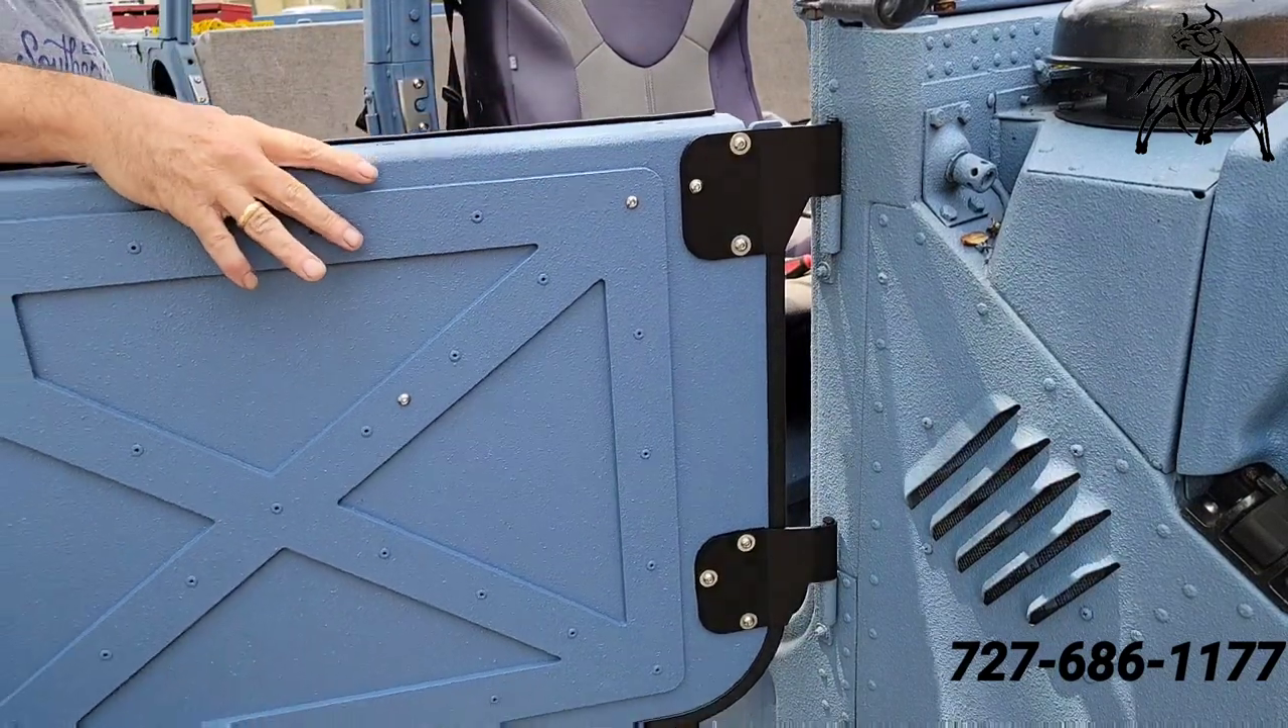All right, I have the hinges on.